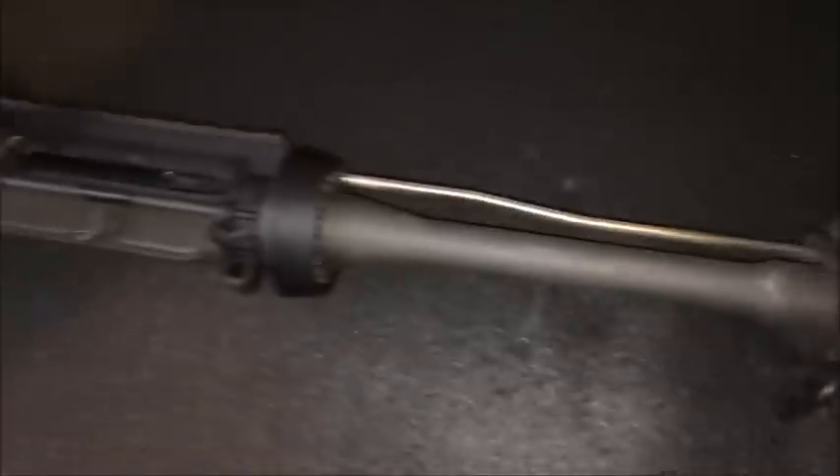Here I have my upper receiver broken down, hand guards taken off, just to make this a lot easier.